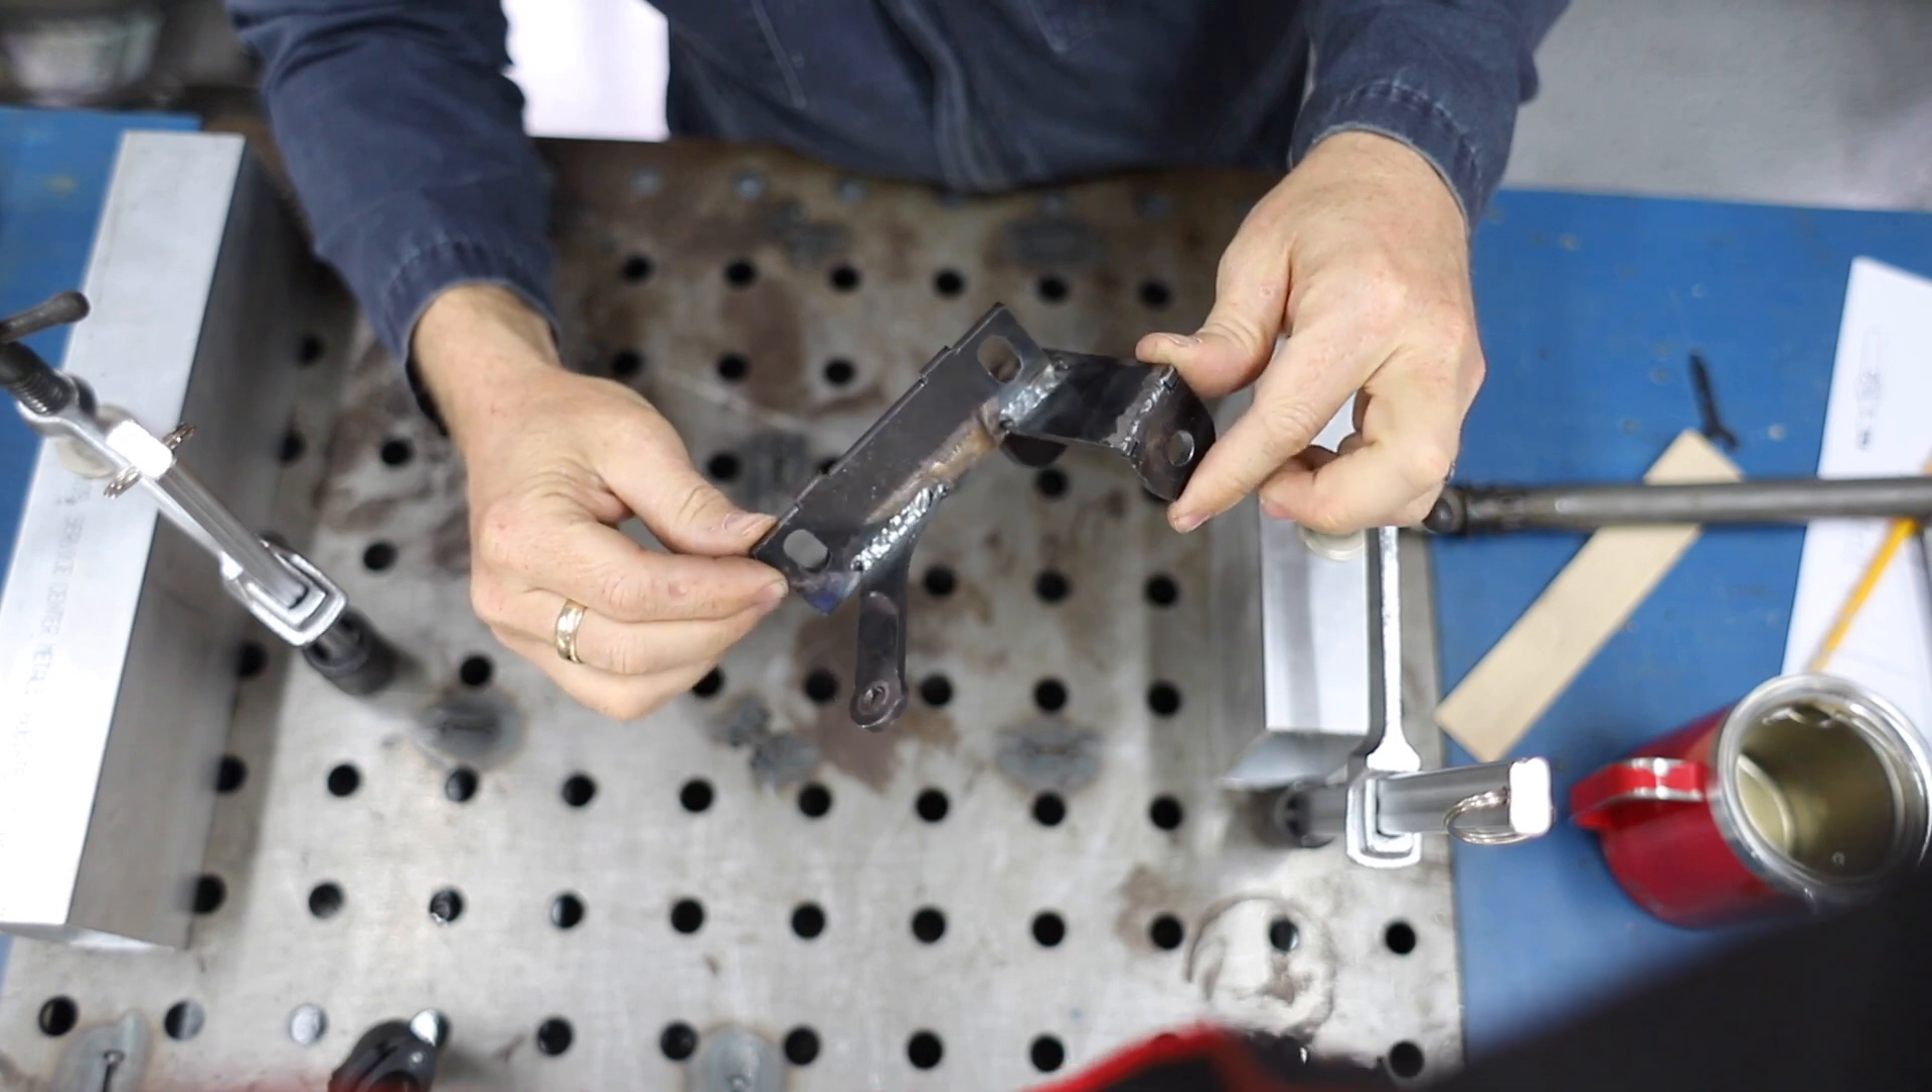Behold a welded up bottom bracket.